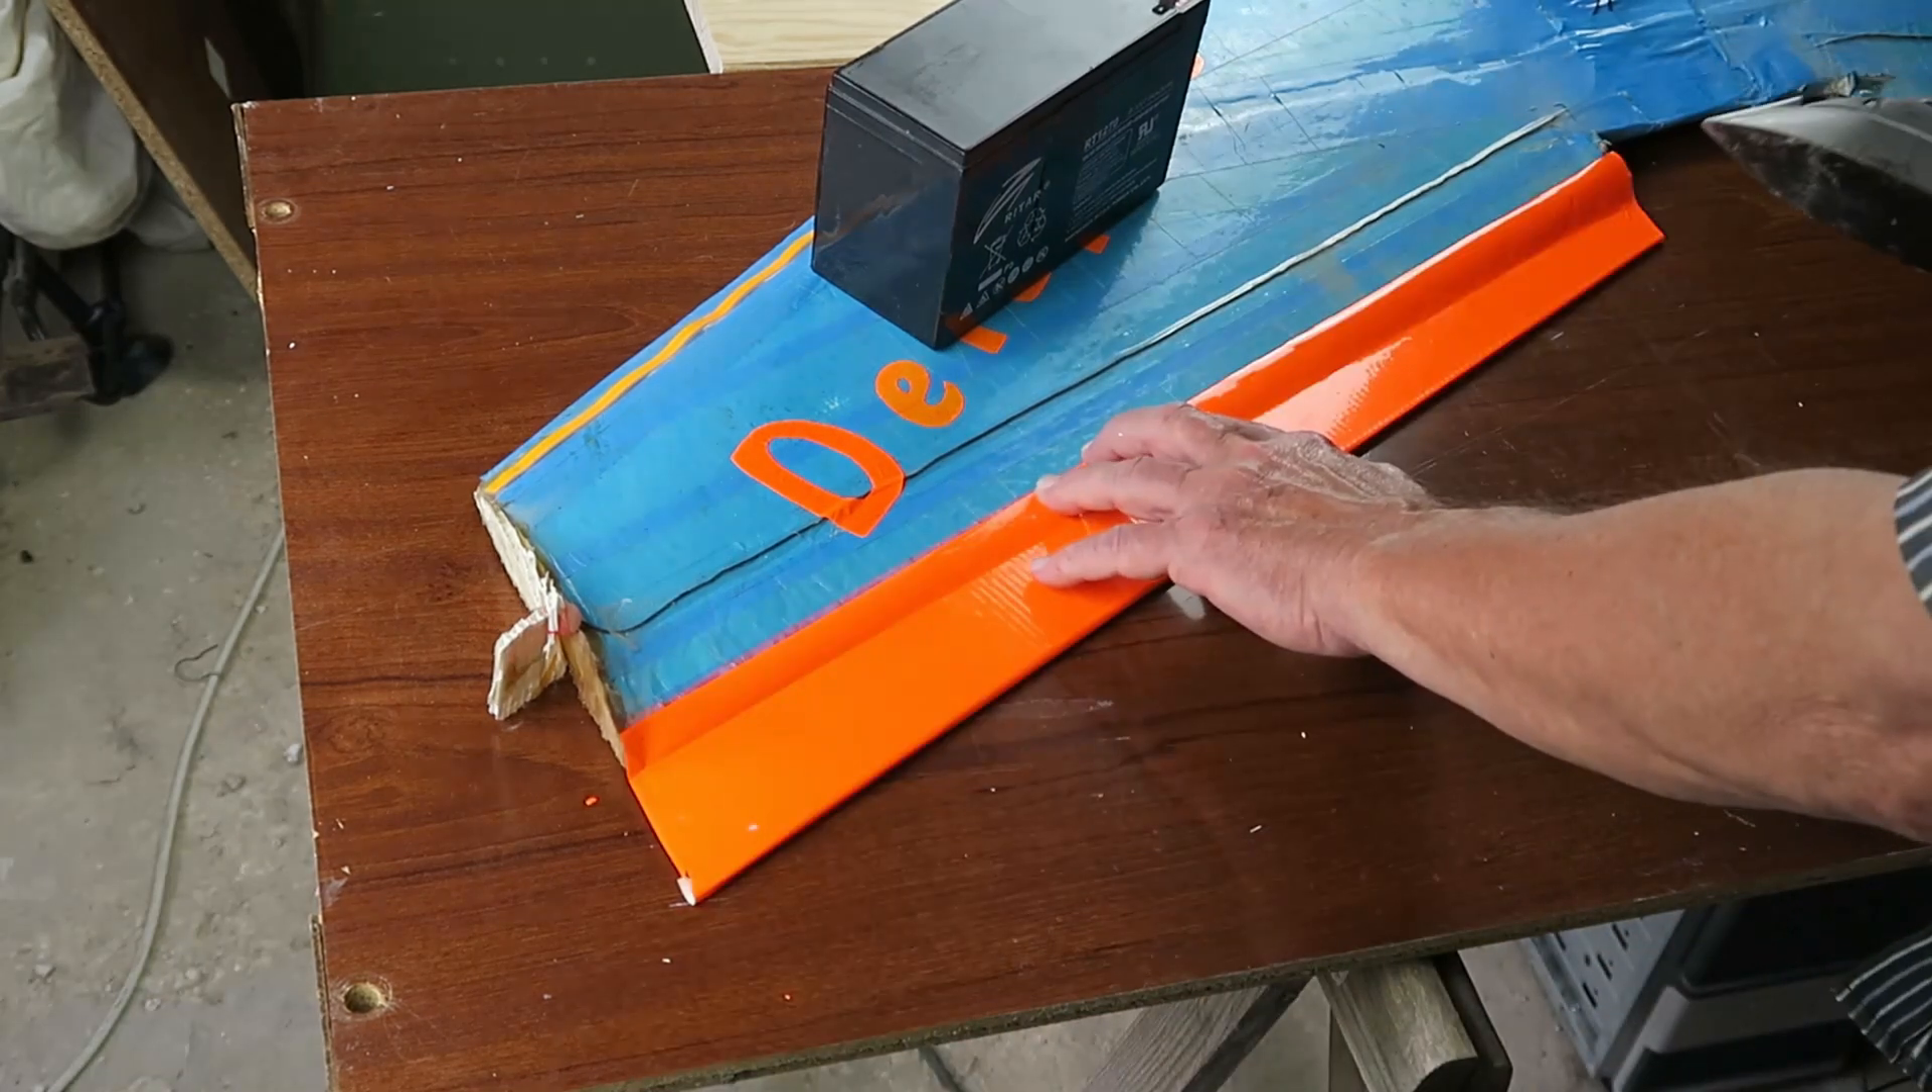Here we have the top part of the hinge and i've just wrapped it over and trimmed that part off and then obviously we'll put another piece on on the bottom.